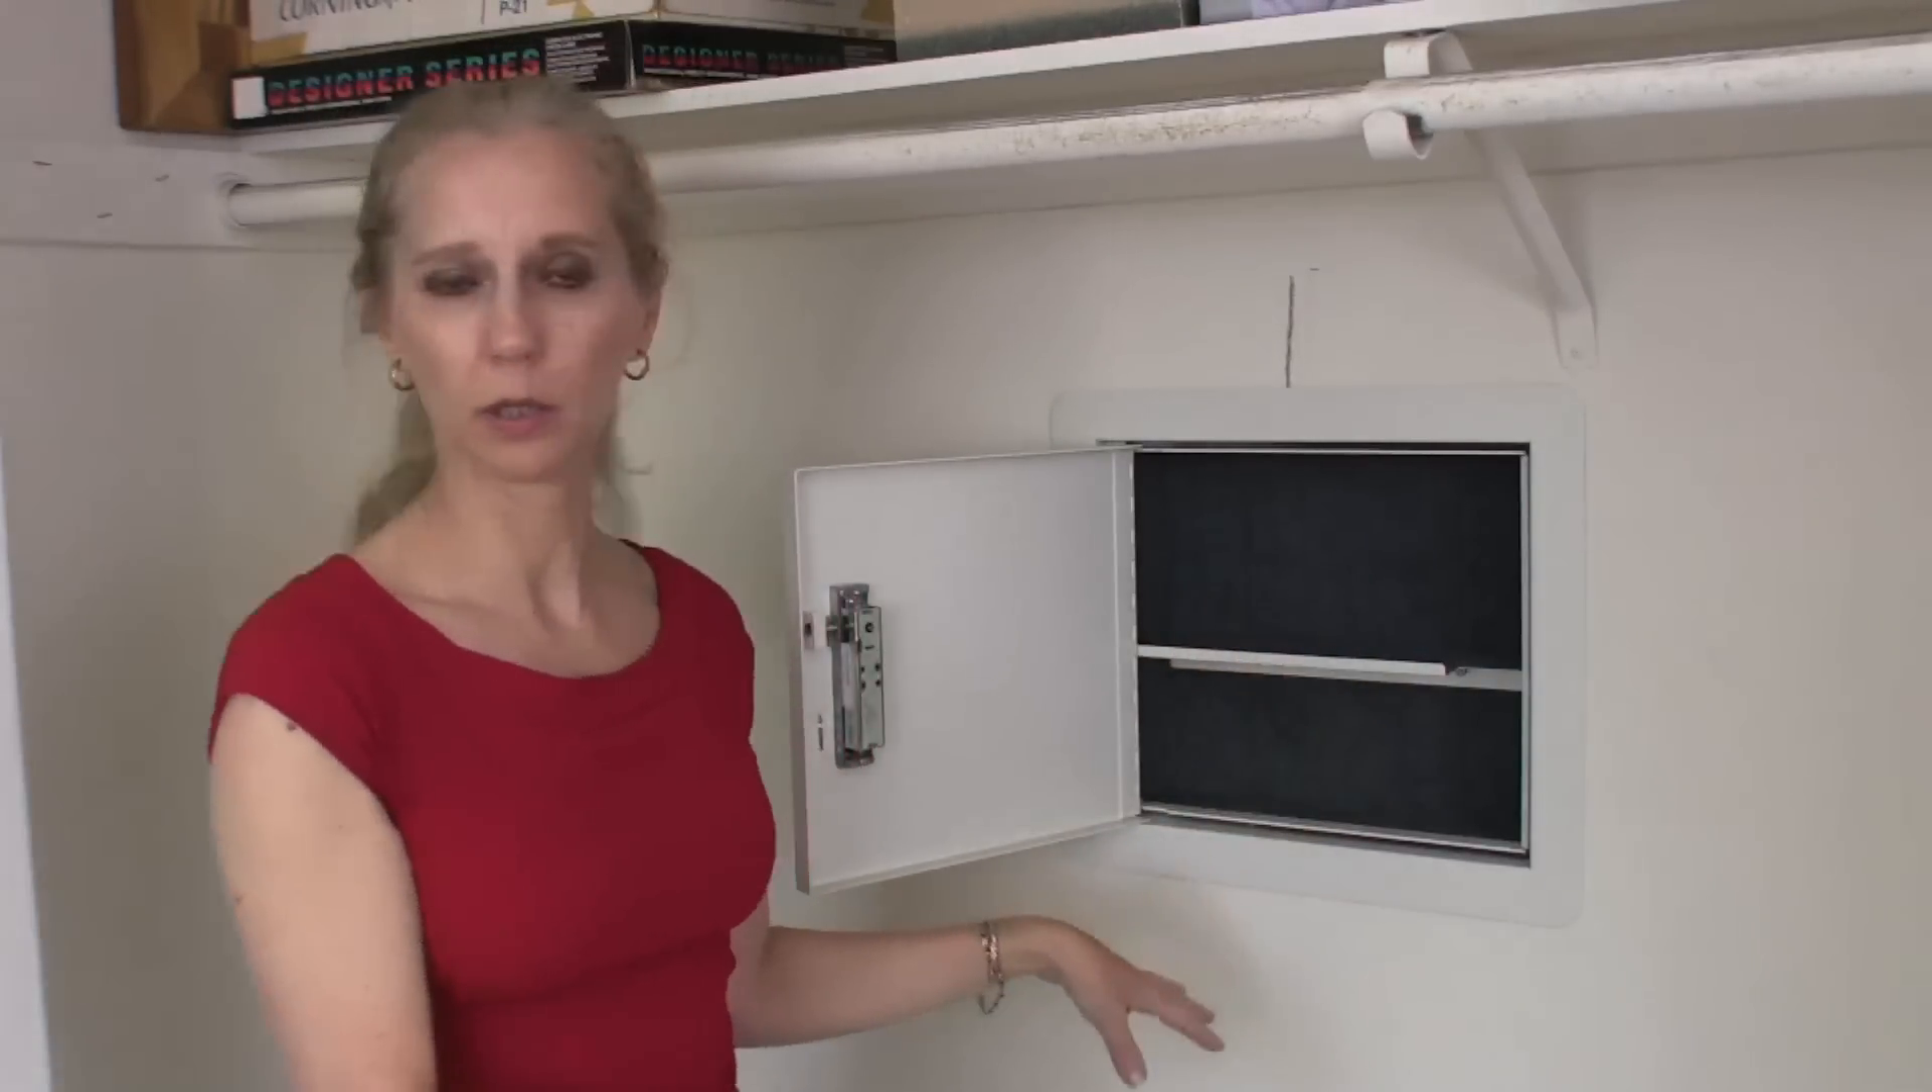I was thinking I wanted it higher, but got our closet bracket in the way.